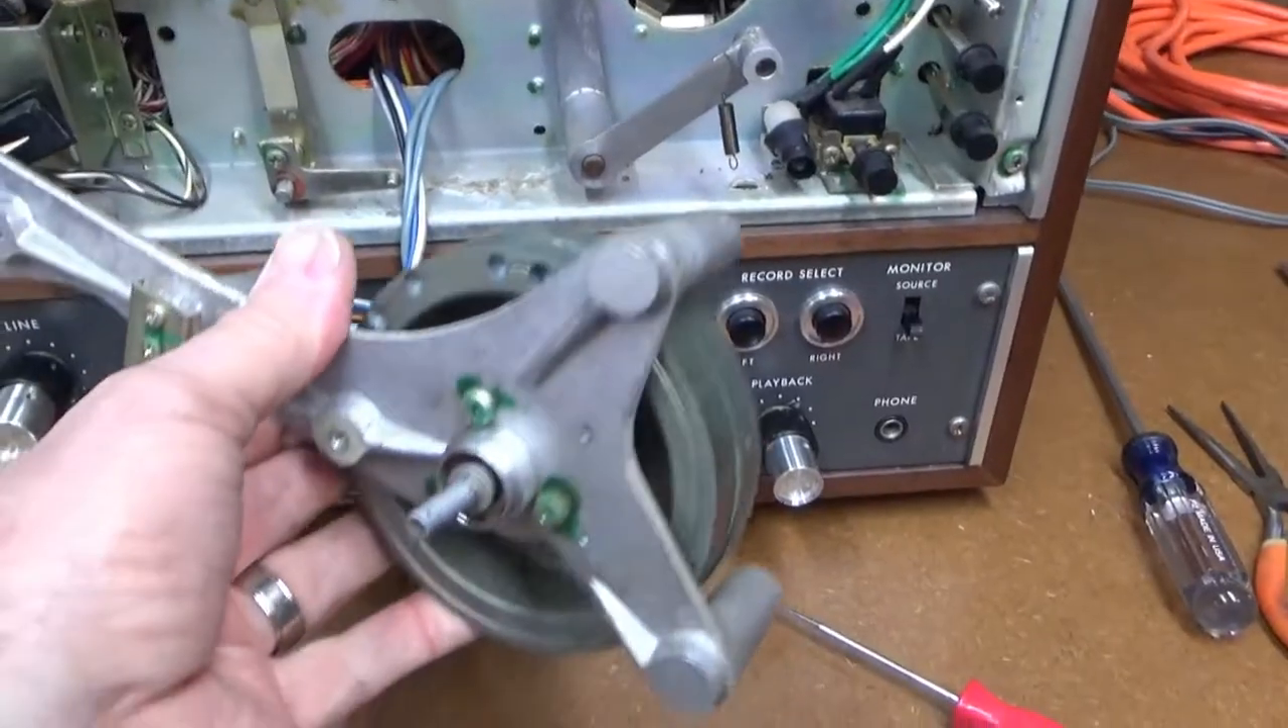Alright, I got this capstan assembly off.